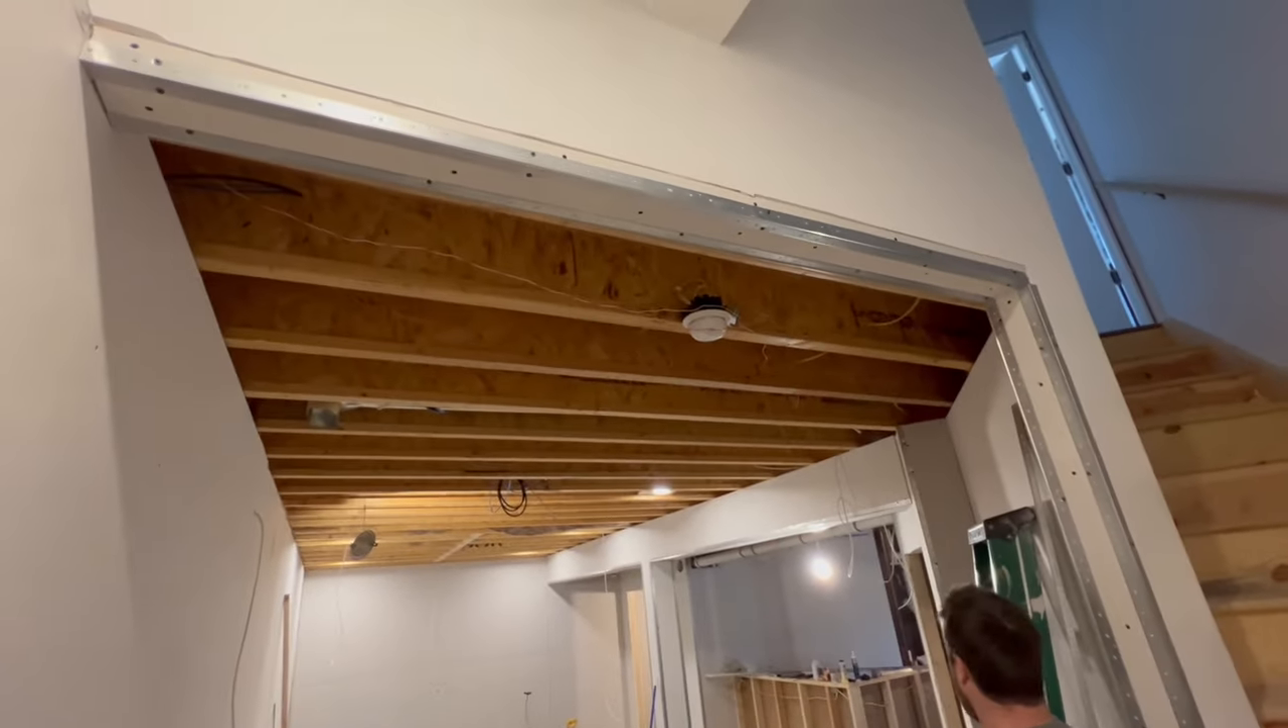So one of the first things that he did was he put all the corner beads on, all the 90-degree angles to start prepping for finishing the drywall.